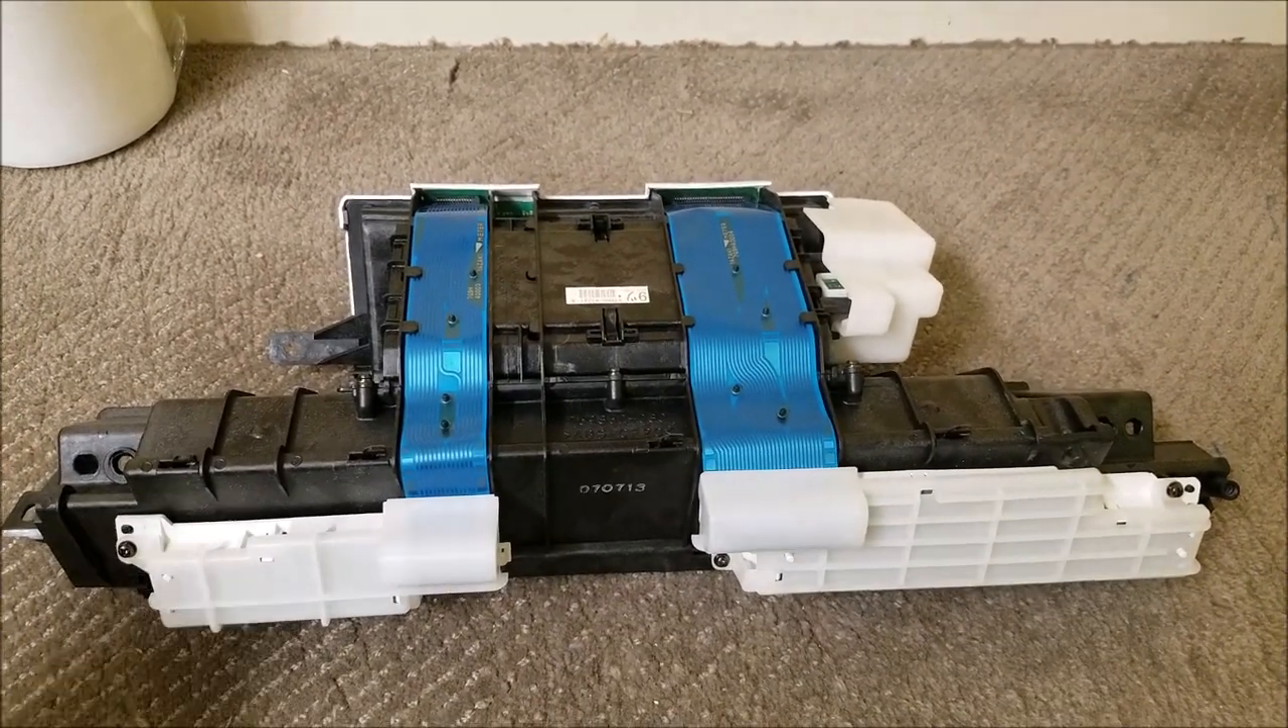And this is how the cluster looks like after you remove it.